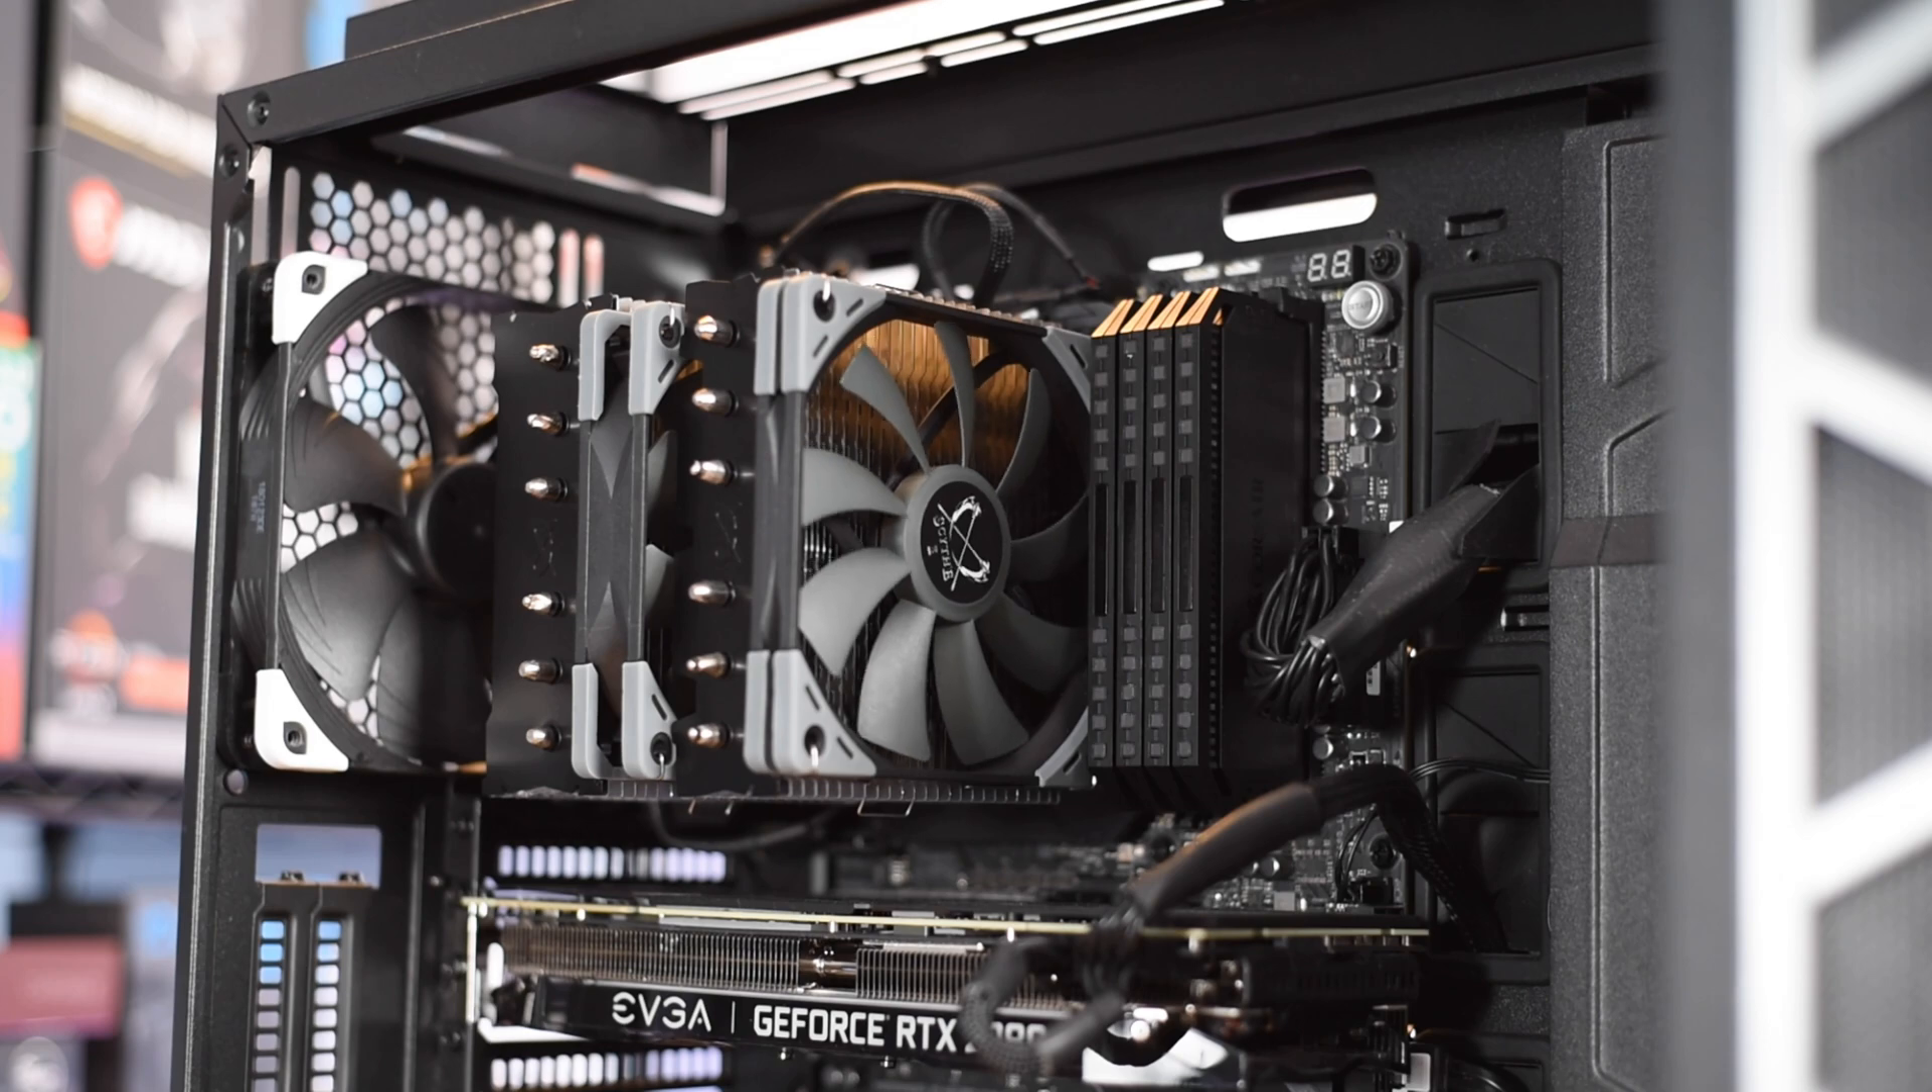So here's another look at the cooler installed and ready to go.